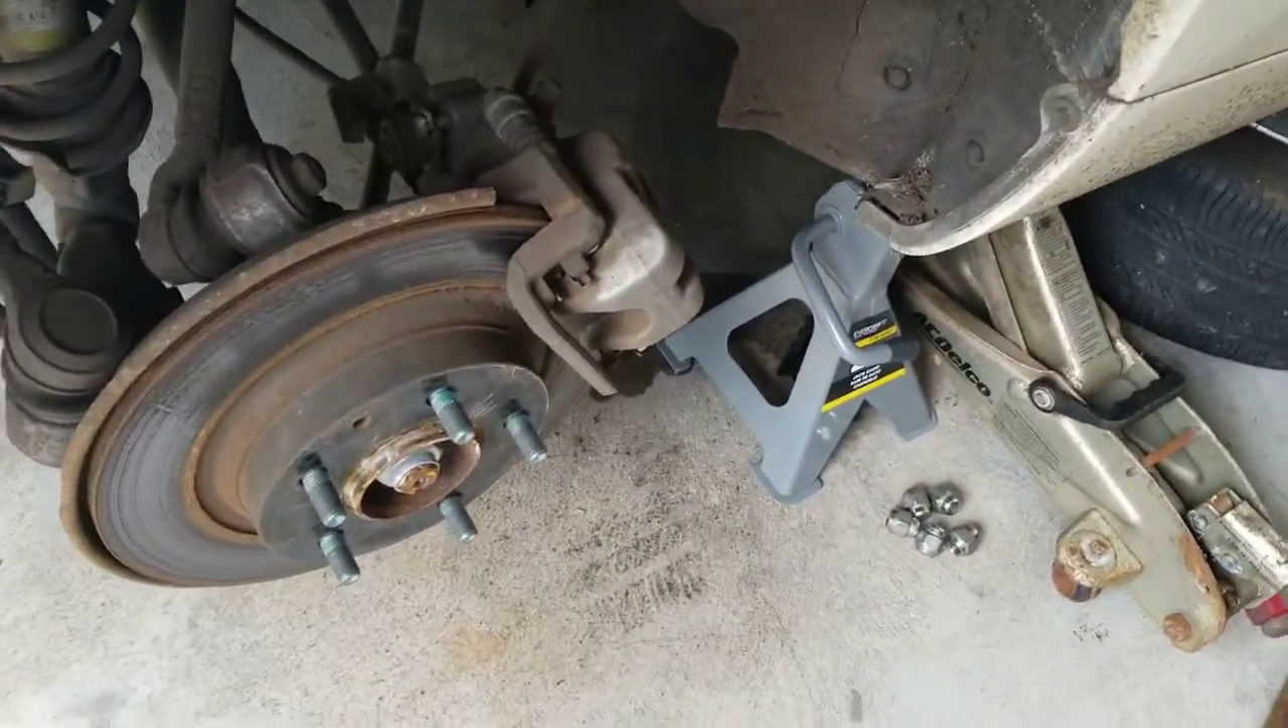So far, I've got the wheel taken off with the jack and the jack stand.